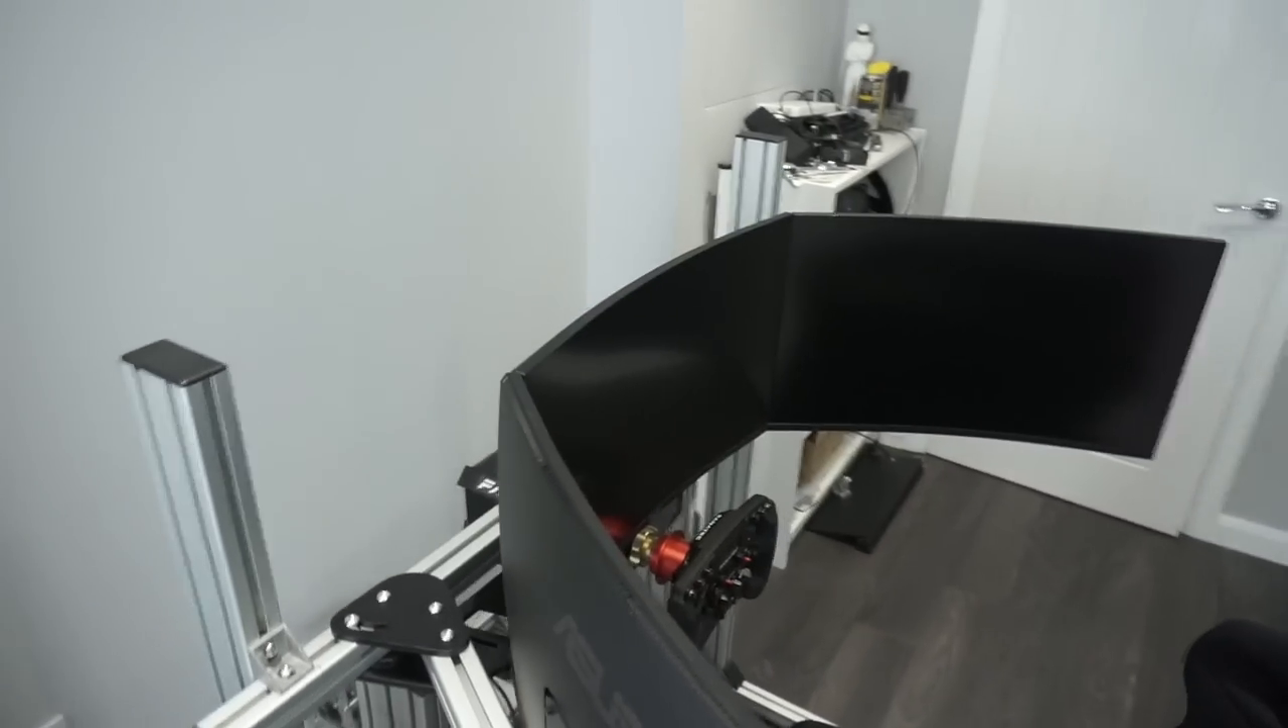So there's the monitors on and fitted. I'm really happy with that to be honest. They fit really nicely. There's no sag on any of them.